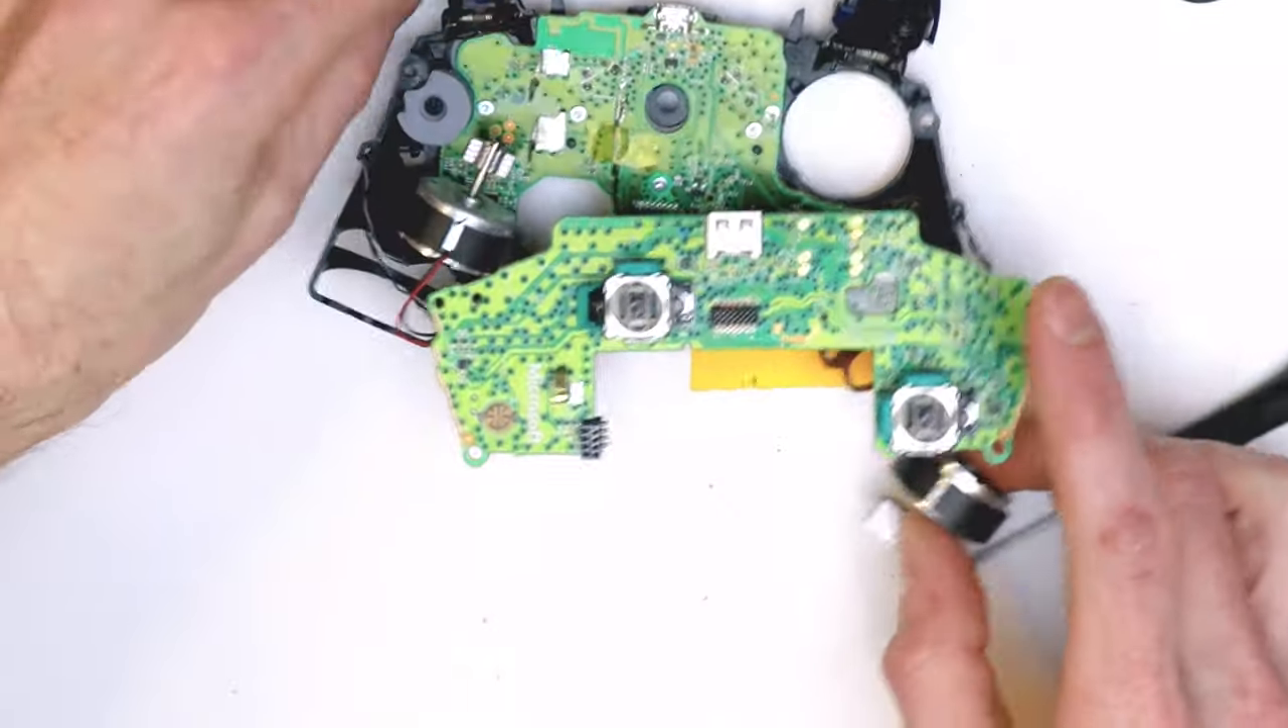So yeah this is the controller pretty much what I would consider fully disassembled for now.